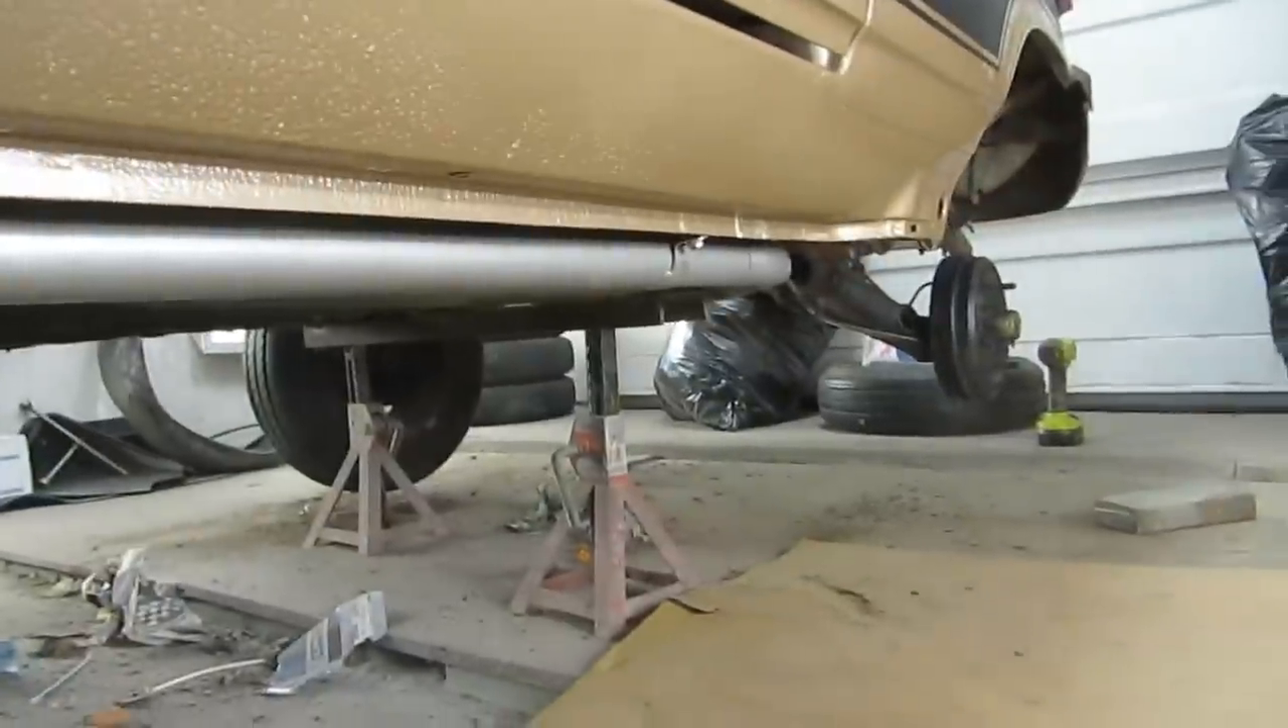Exhaust is on. And looks great. Fit really well.